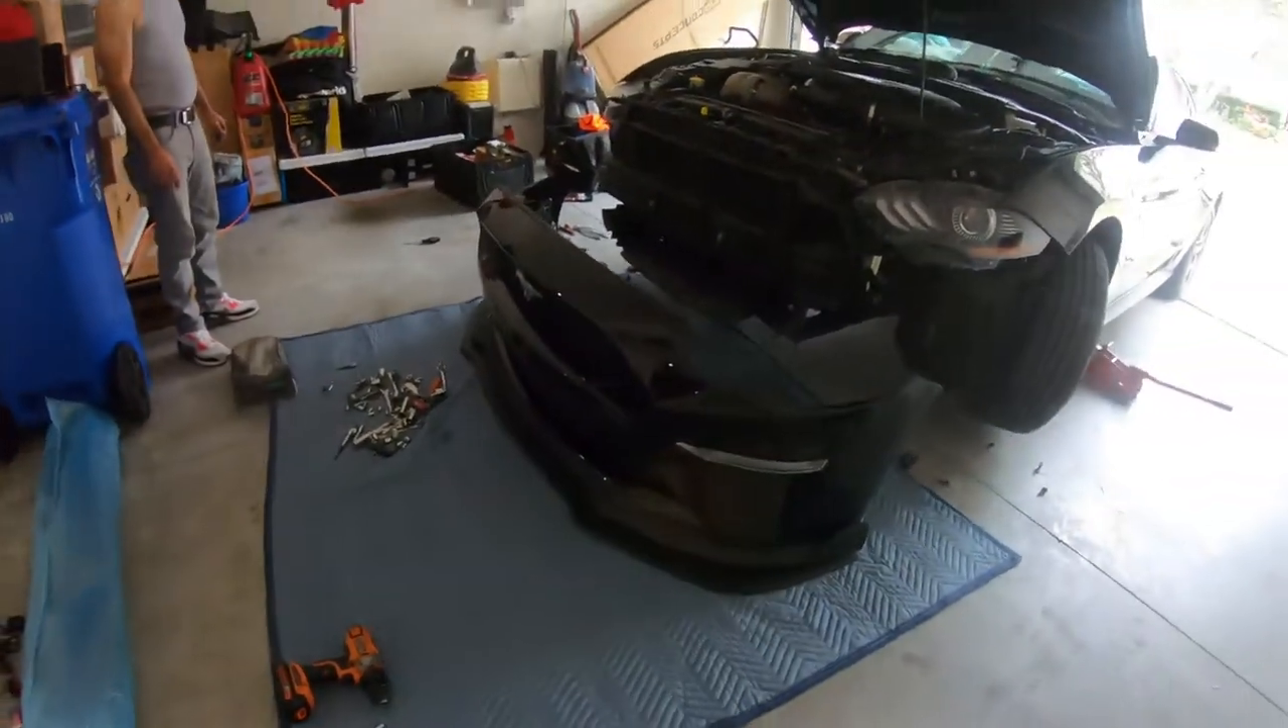All right the bumper is off now.